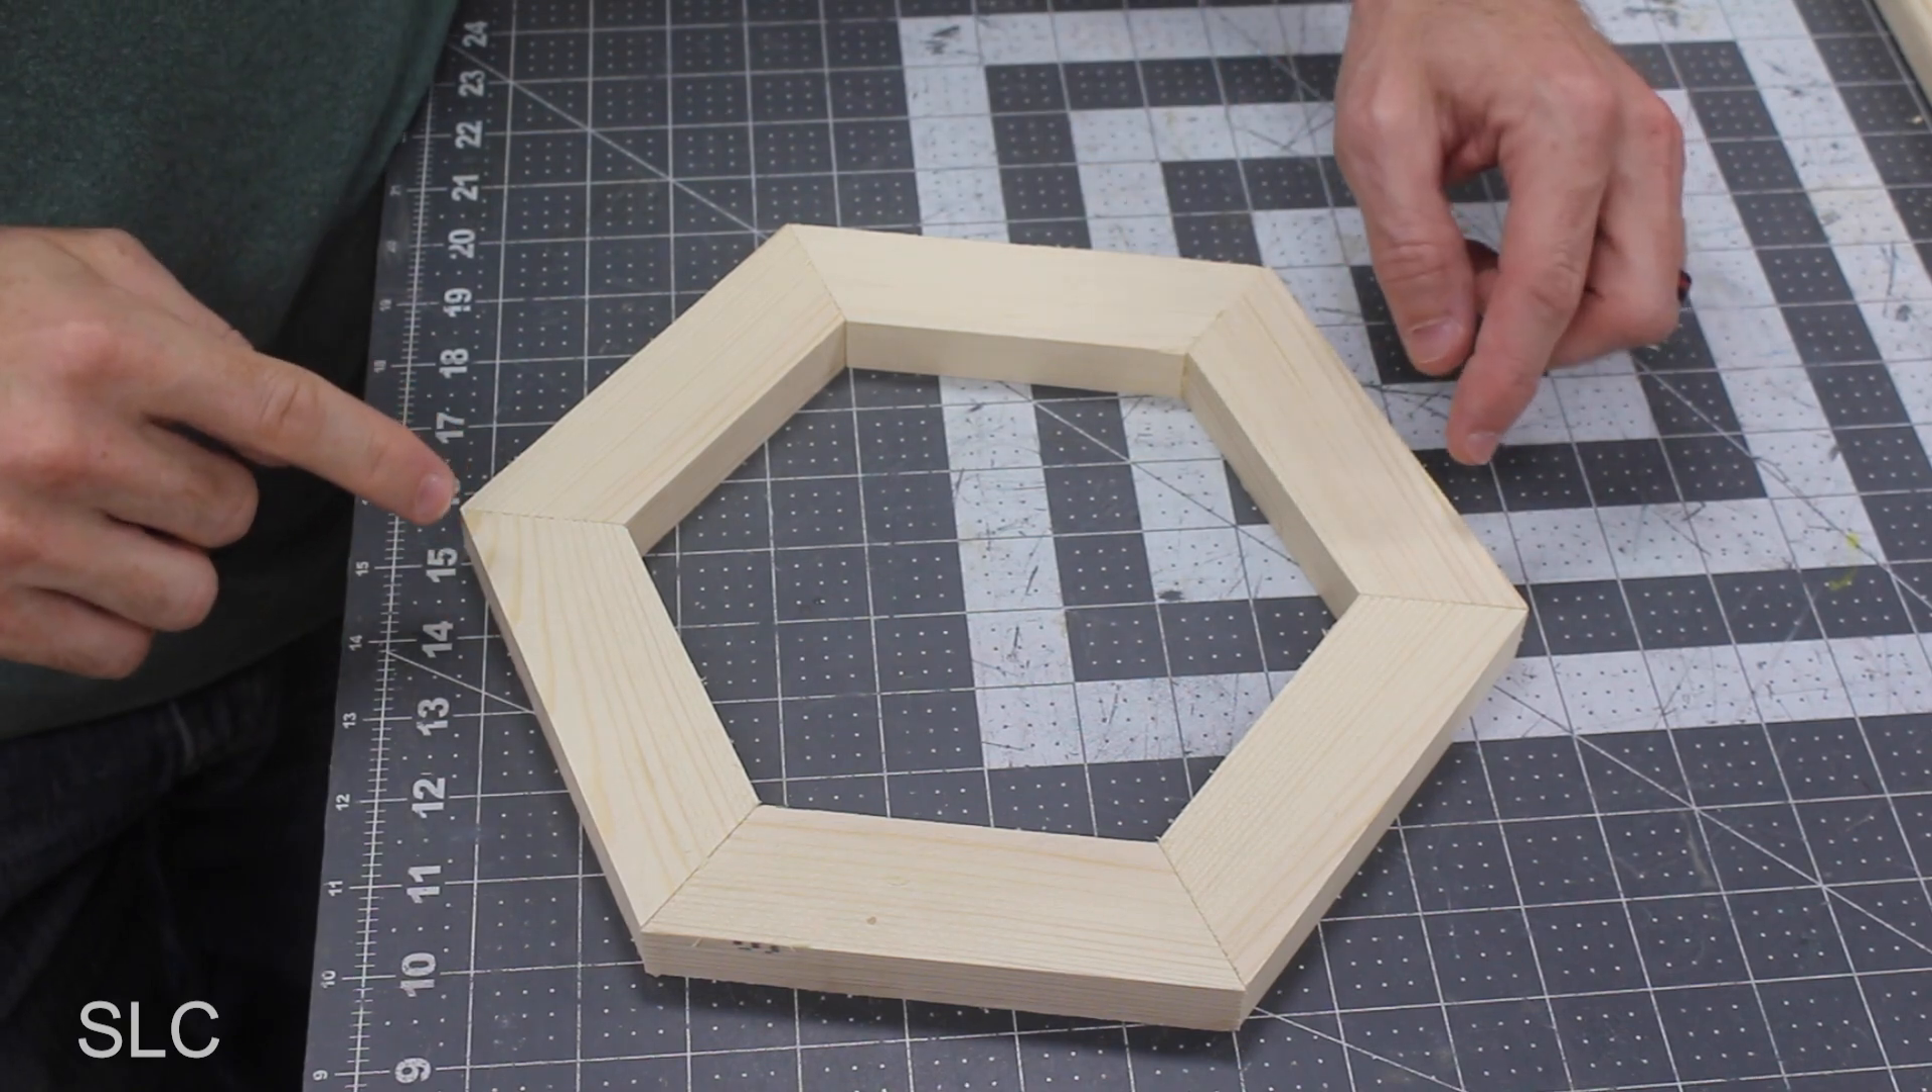I've taken 6 of the pieces and I've lined them up end to end and as you can tell there's very minimal if any gap in between them.